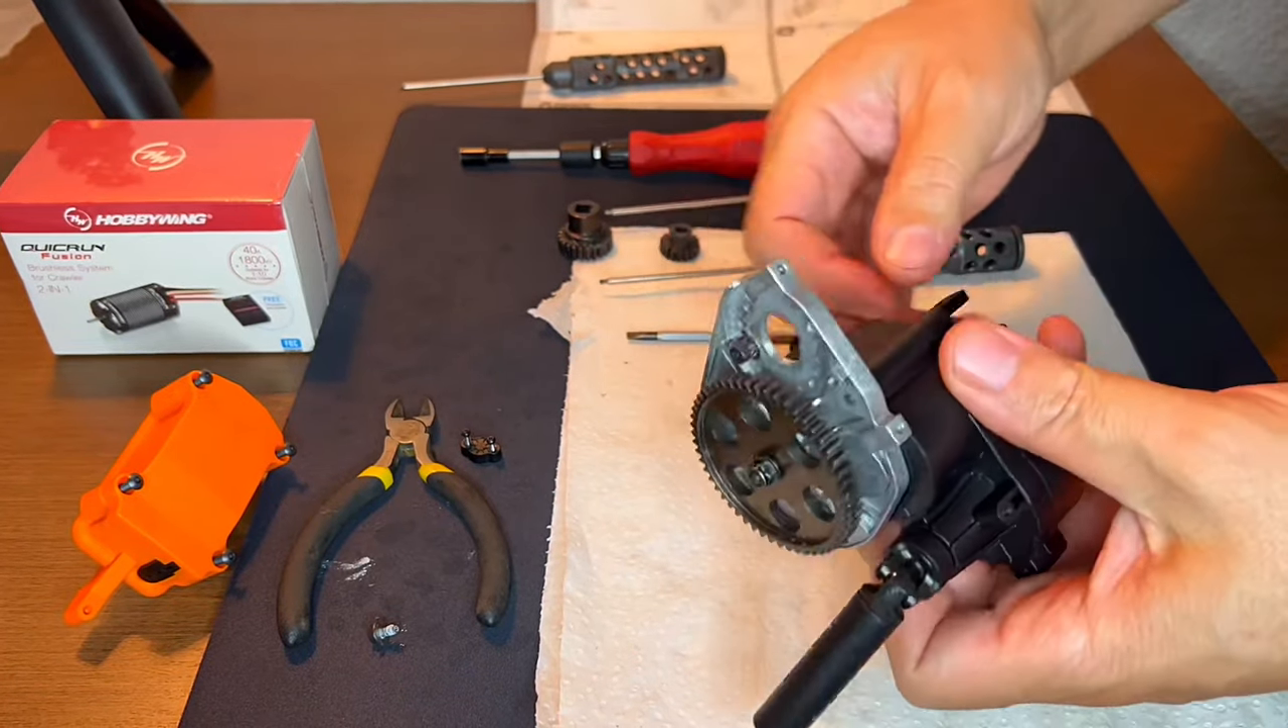All right so the gearbox it's back together.